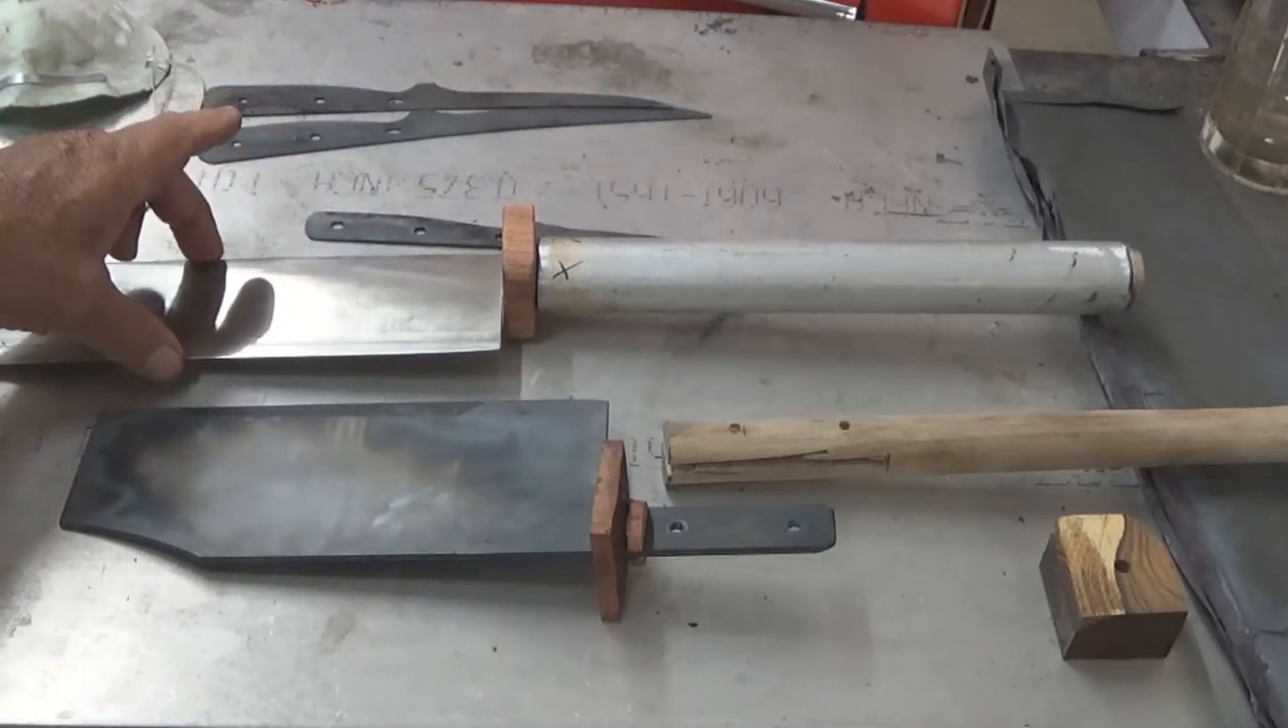We now have the guards fitted to both our rib chopper here and our cleaver.